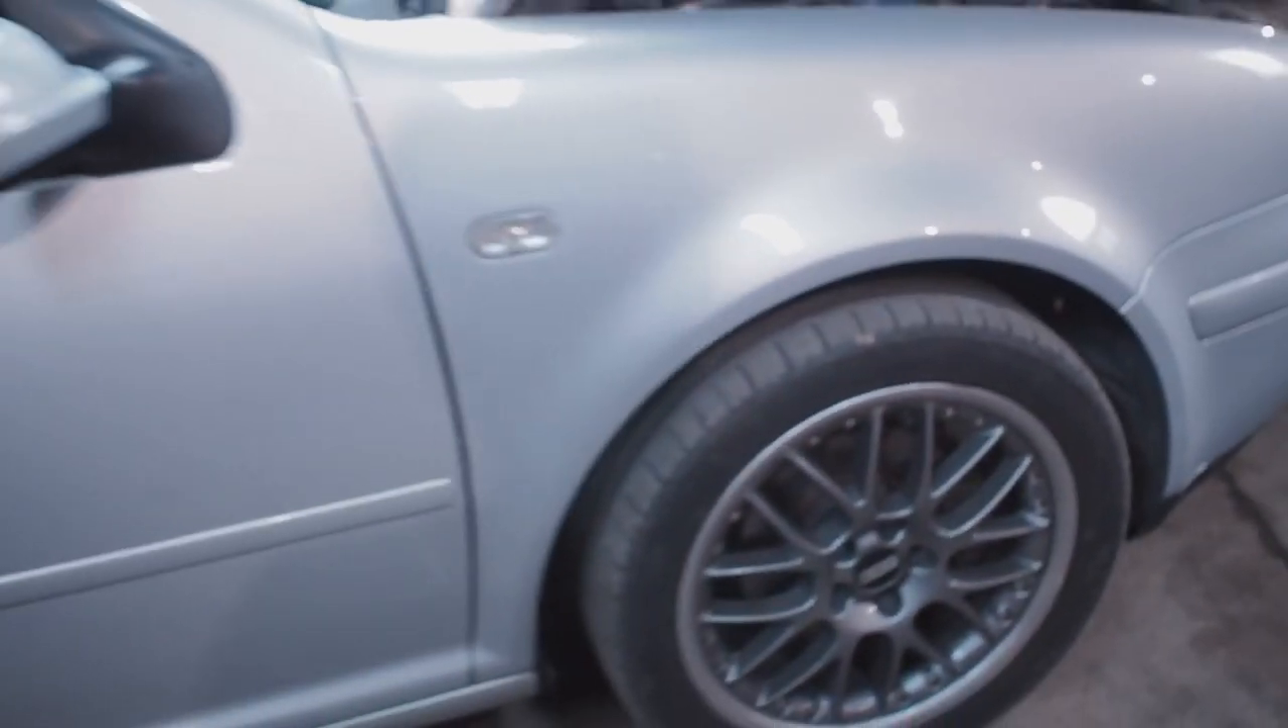As you can see still got that massive arch gap there at the front.